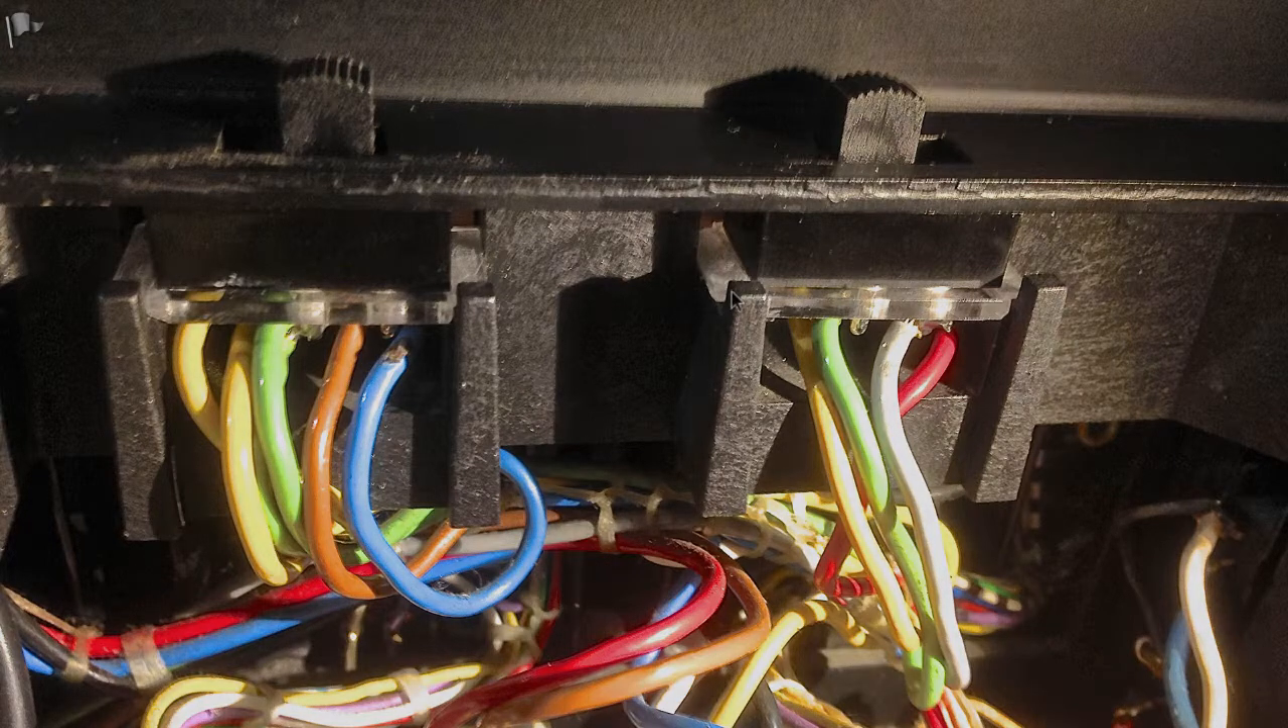You can tell how these tabs fit into the compartment slots.